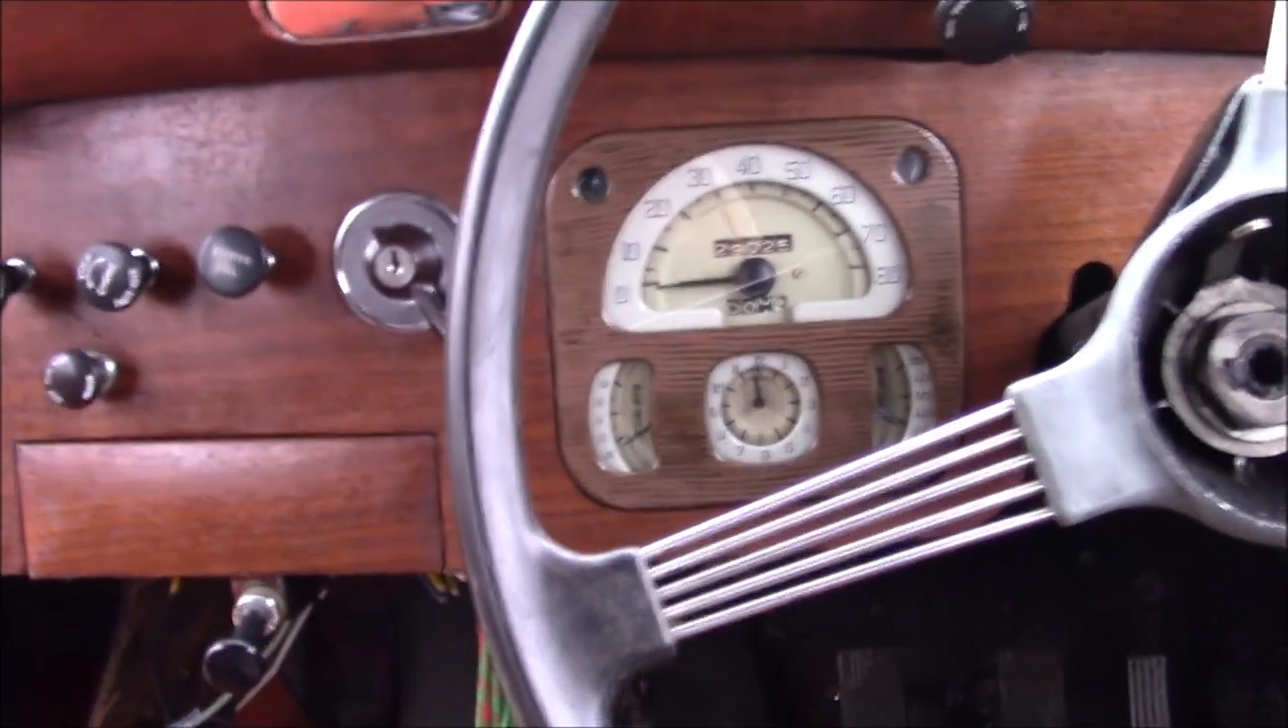I've got all the gauges back in now, which is fantastic.